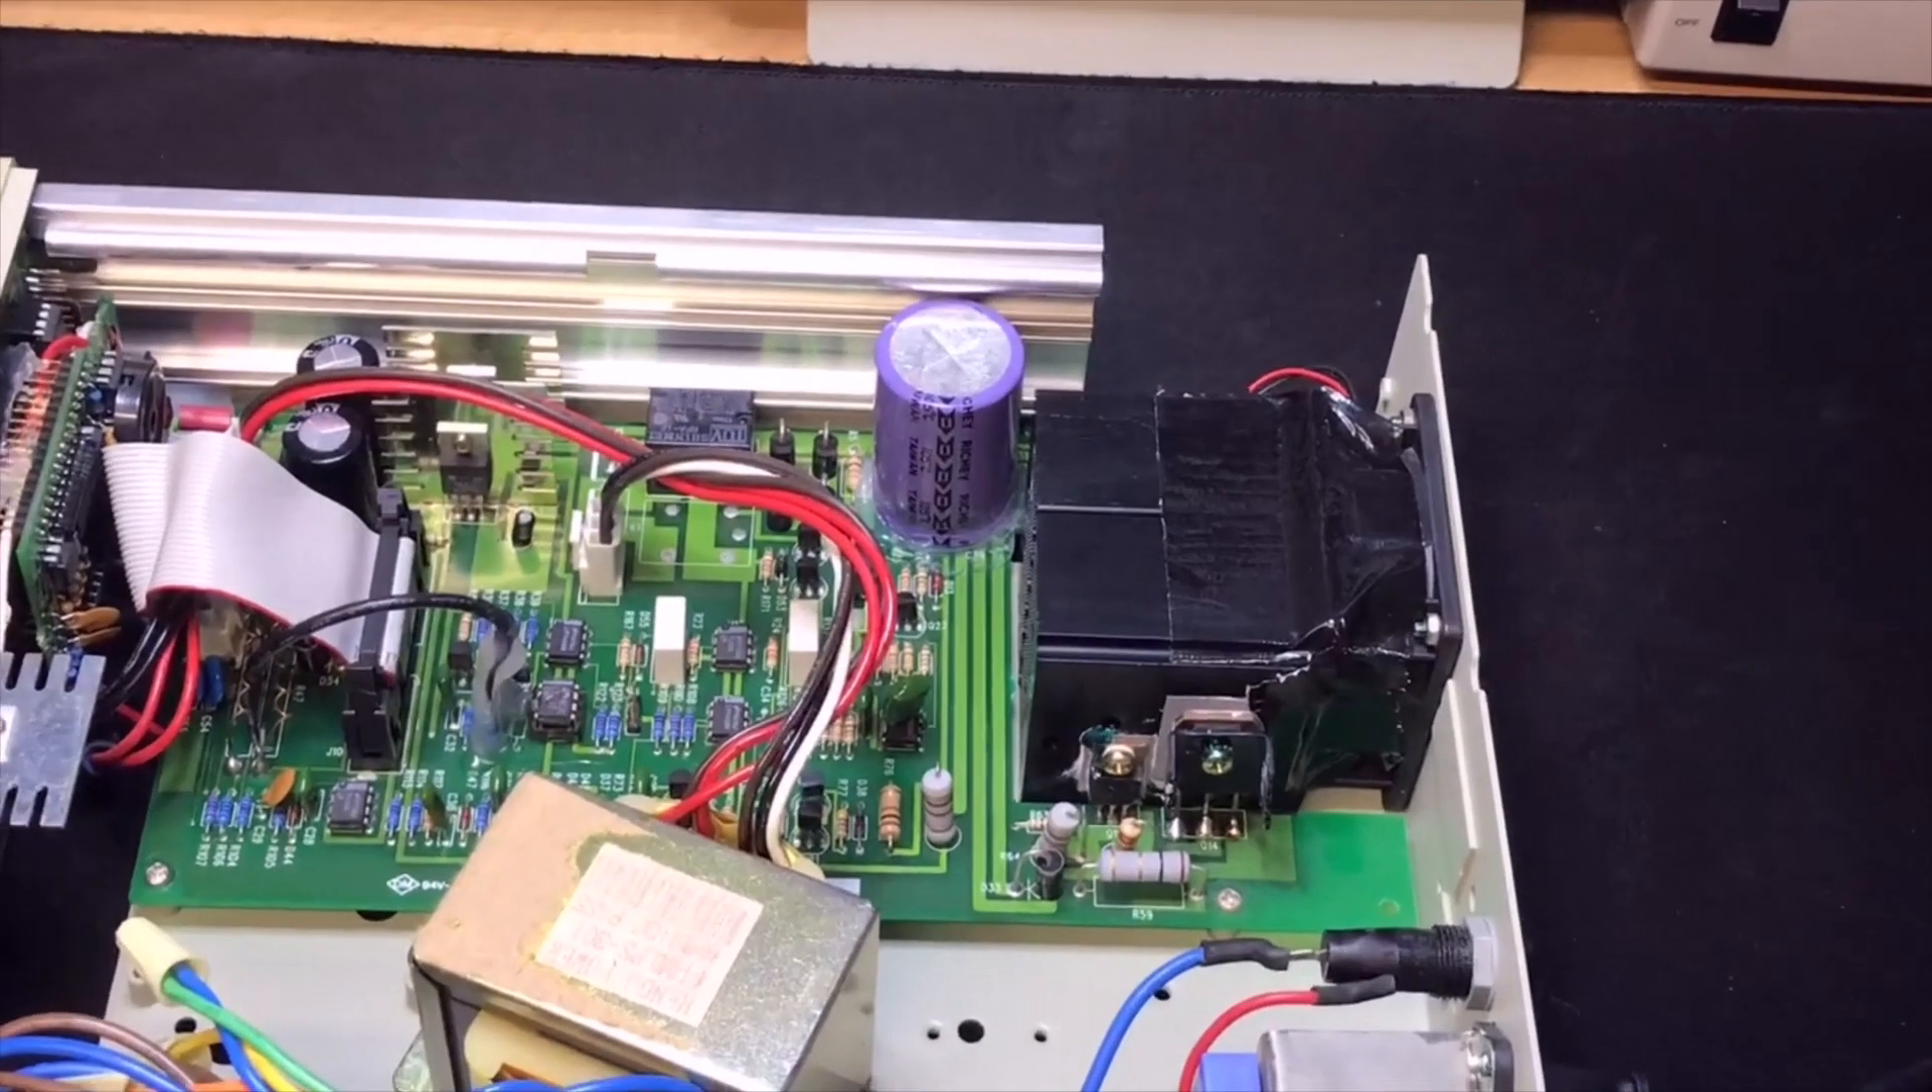I put some tape on the fan really to to close the air everywhere.